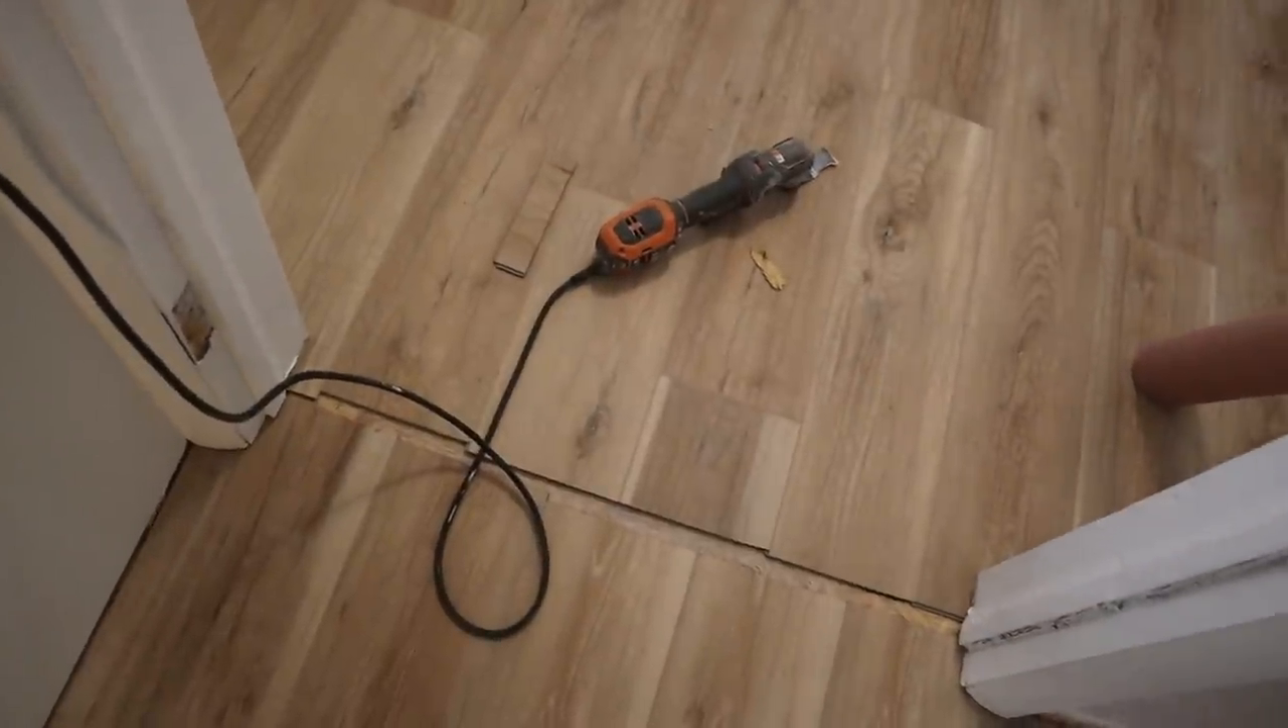Uh the flooring is just off i mean you know the lines don't line up perfectly.